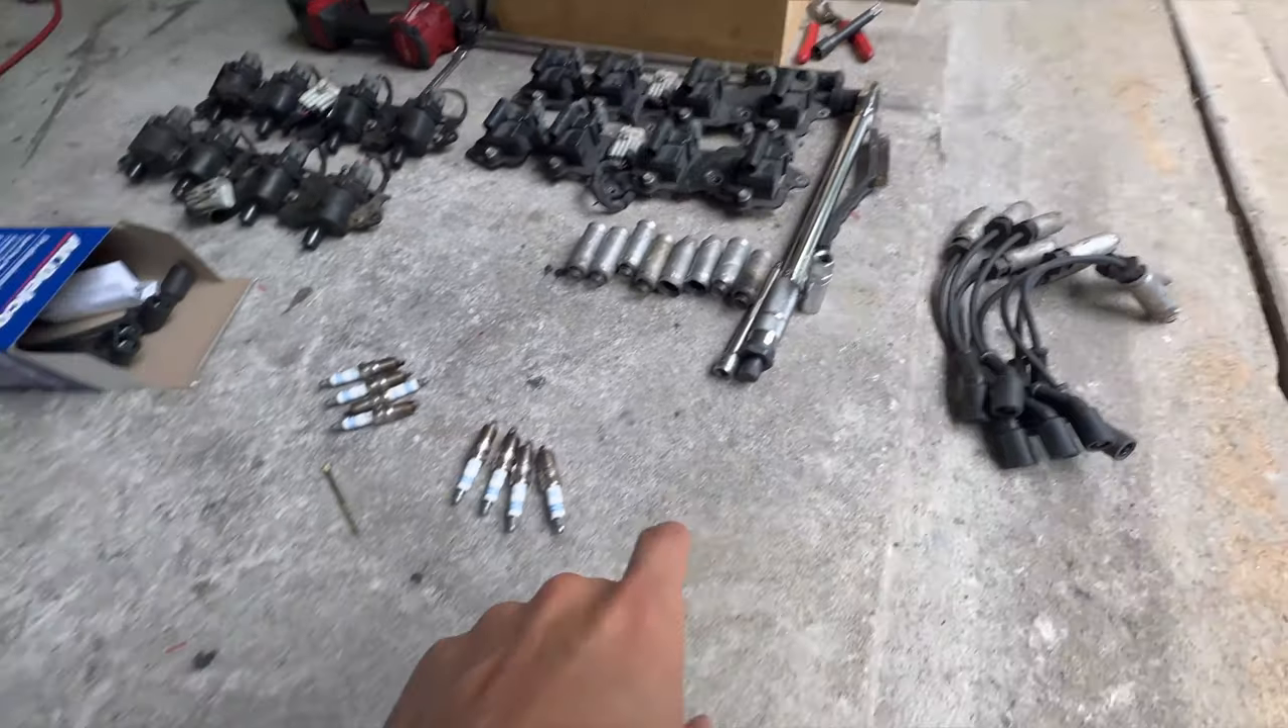So i've already you know removed all the coil packs and i also removed the old spark plugs and wires and then they're over here.